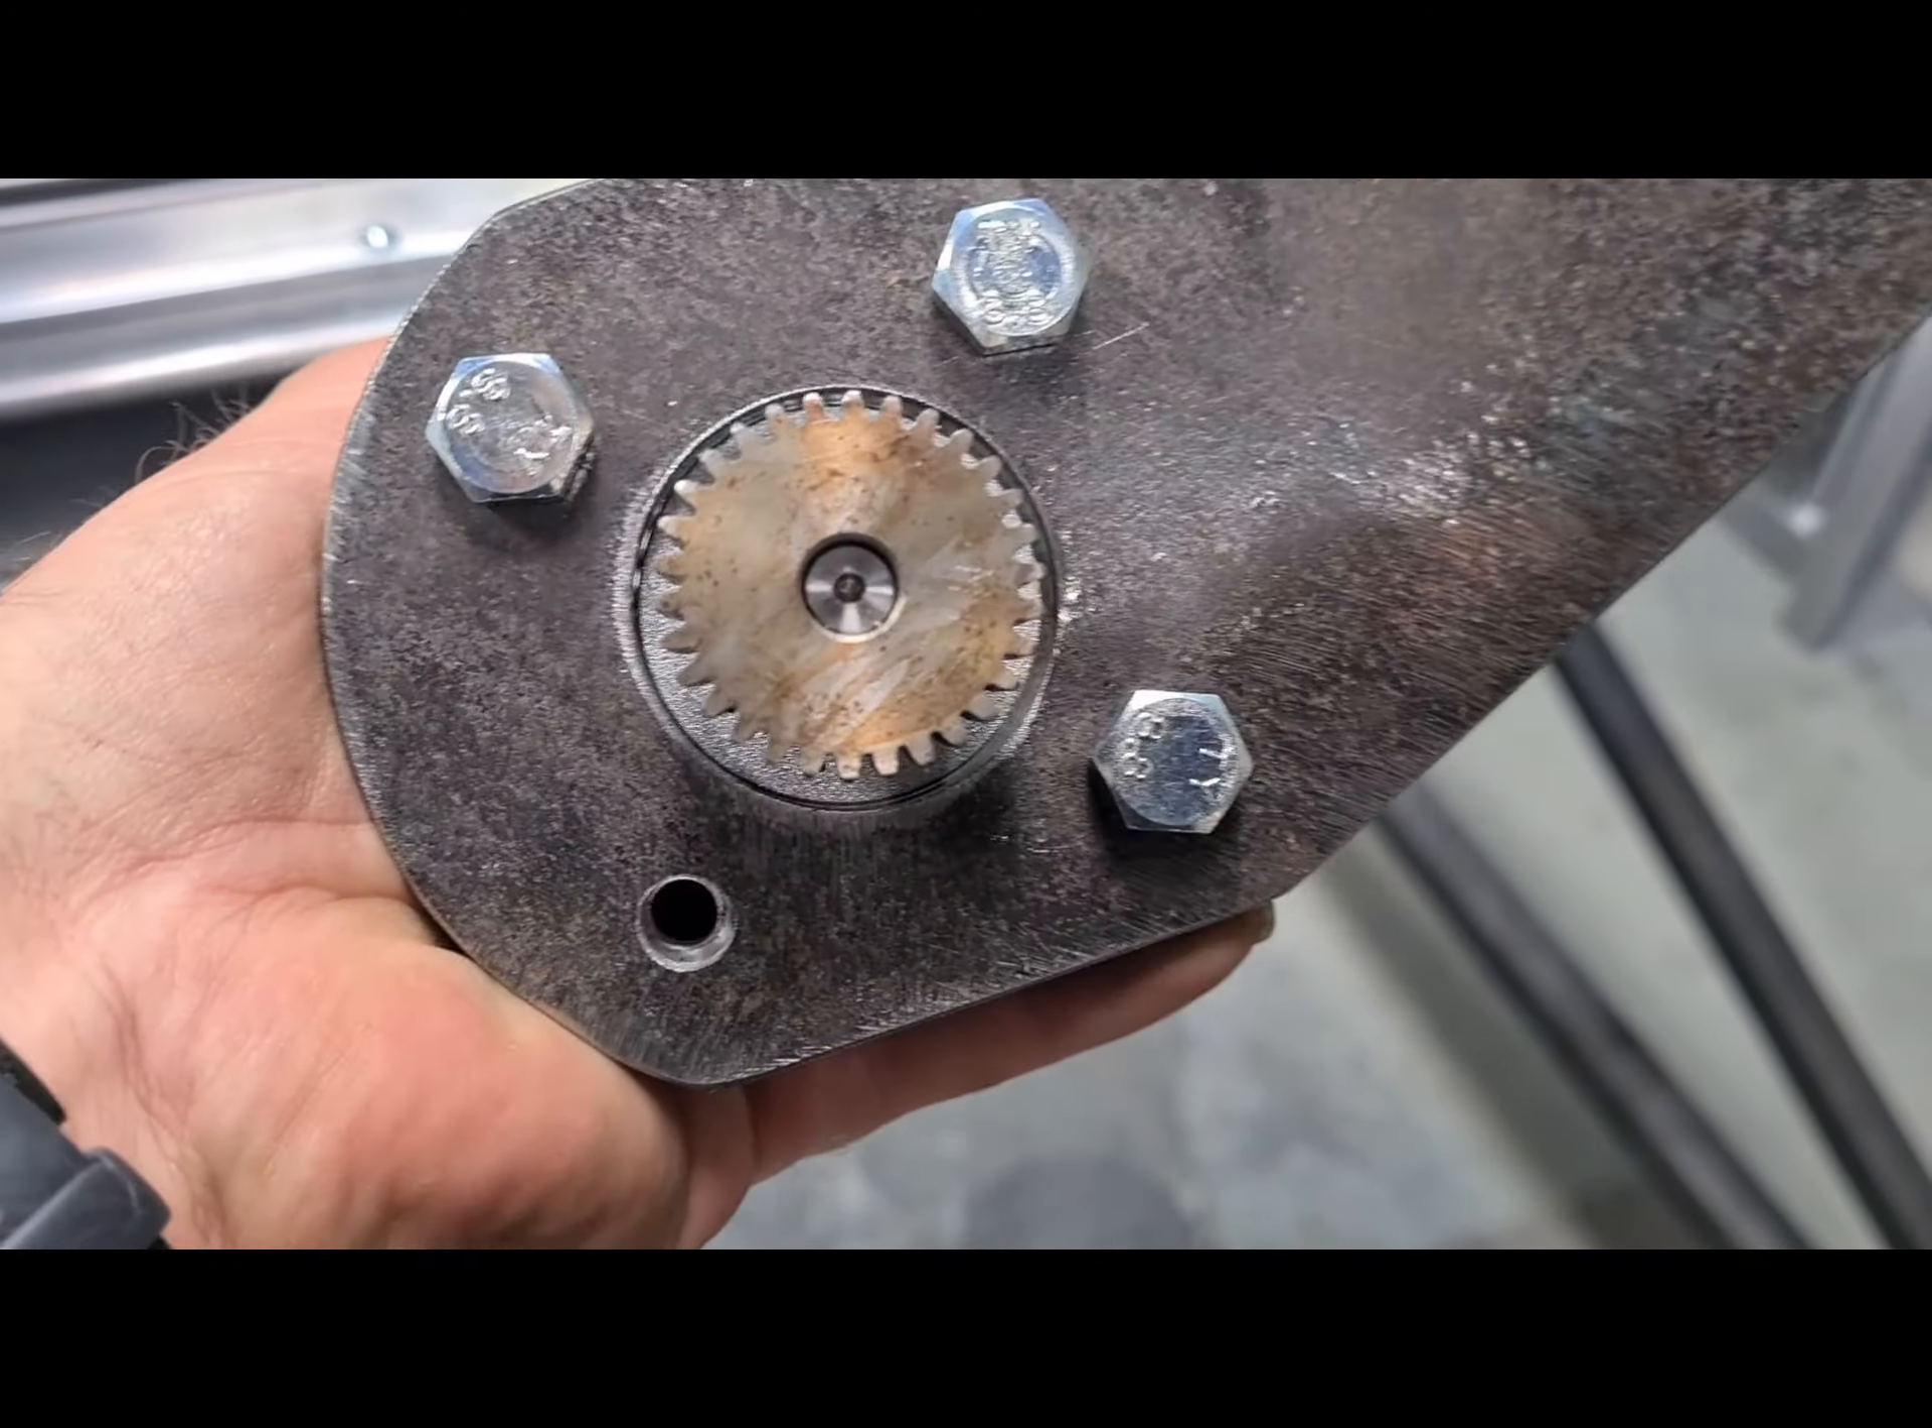There's one bolt missing there obviously.